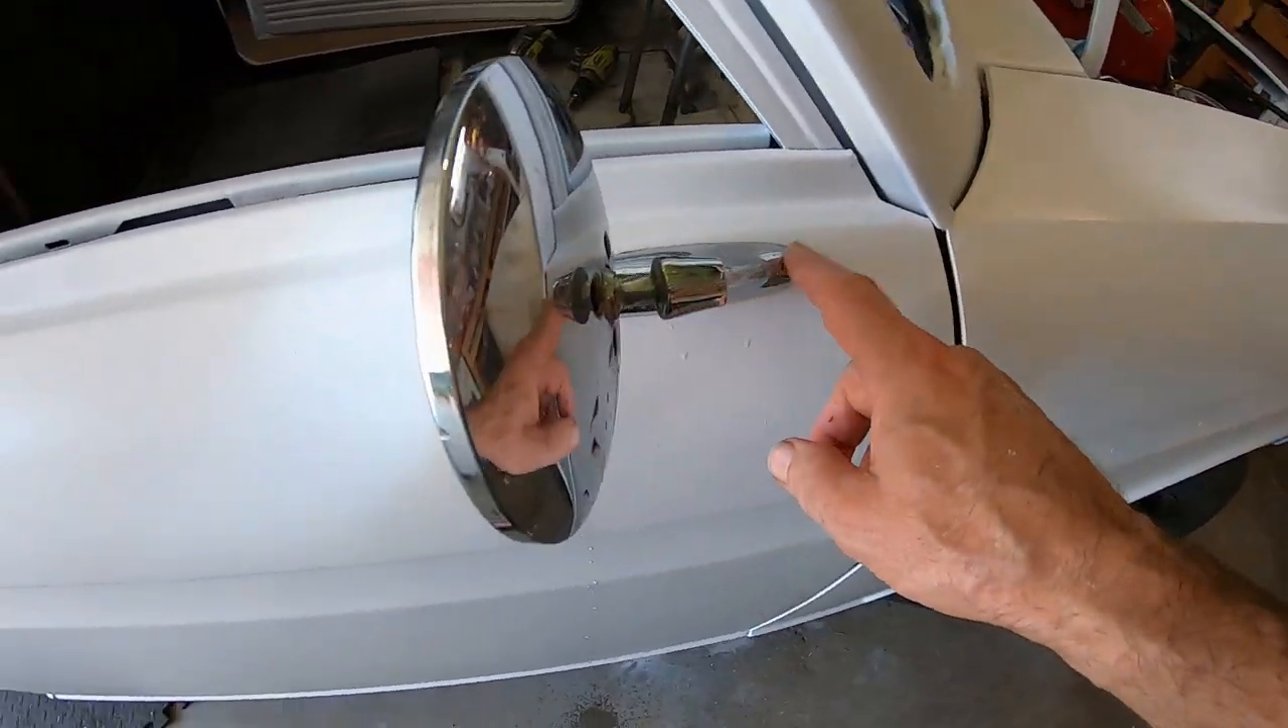So i just put the mirror back on.